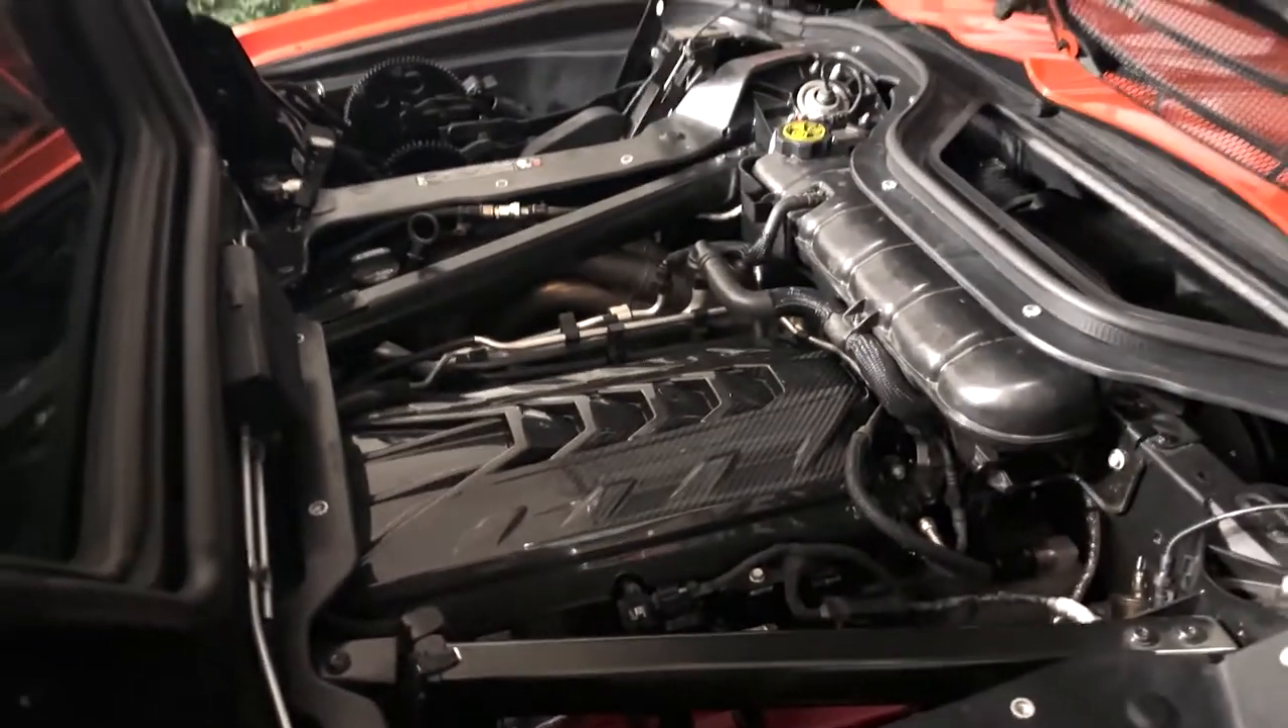We got the engine cover. Thanks to Ashlyn. We got the engine cover on now.